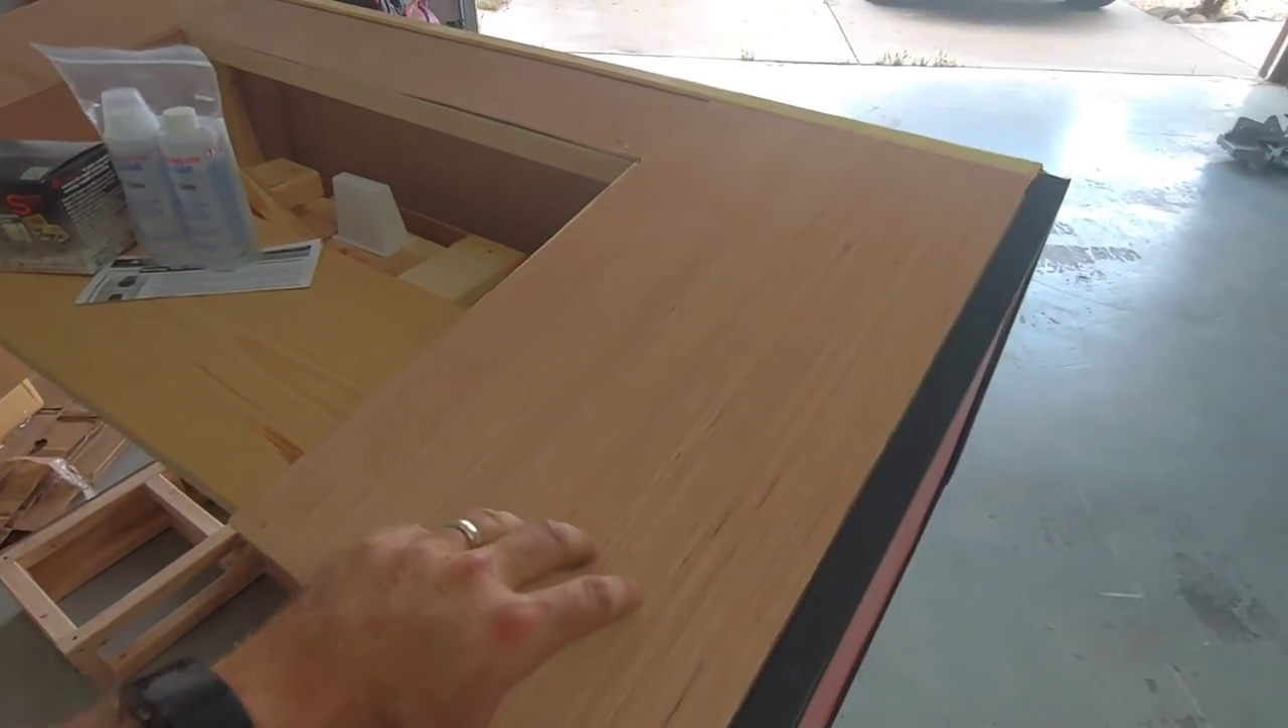I still haven't figured out how i'm going to do these yet but right now i've just got the flat panel in place.